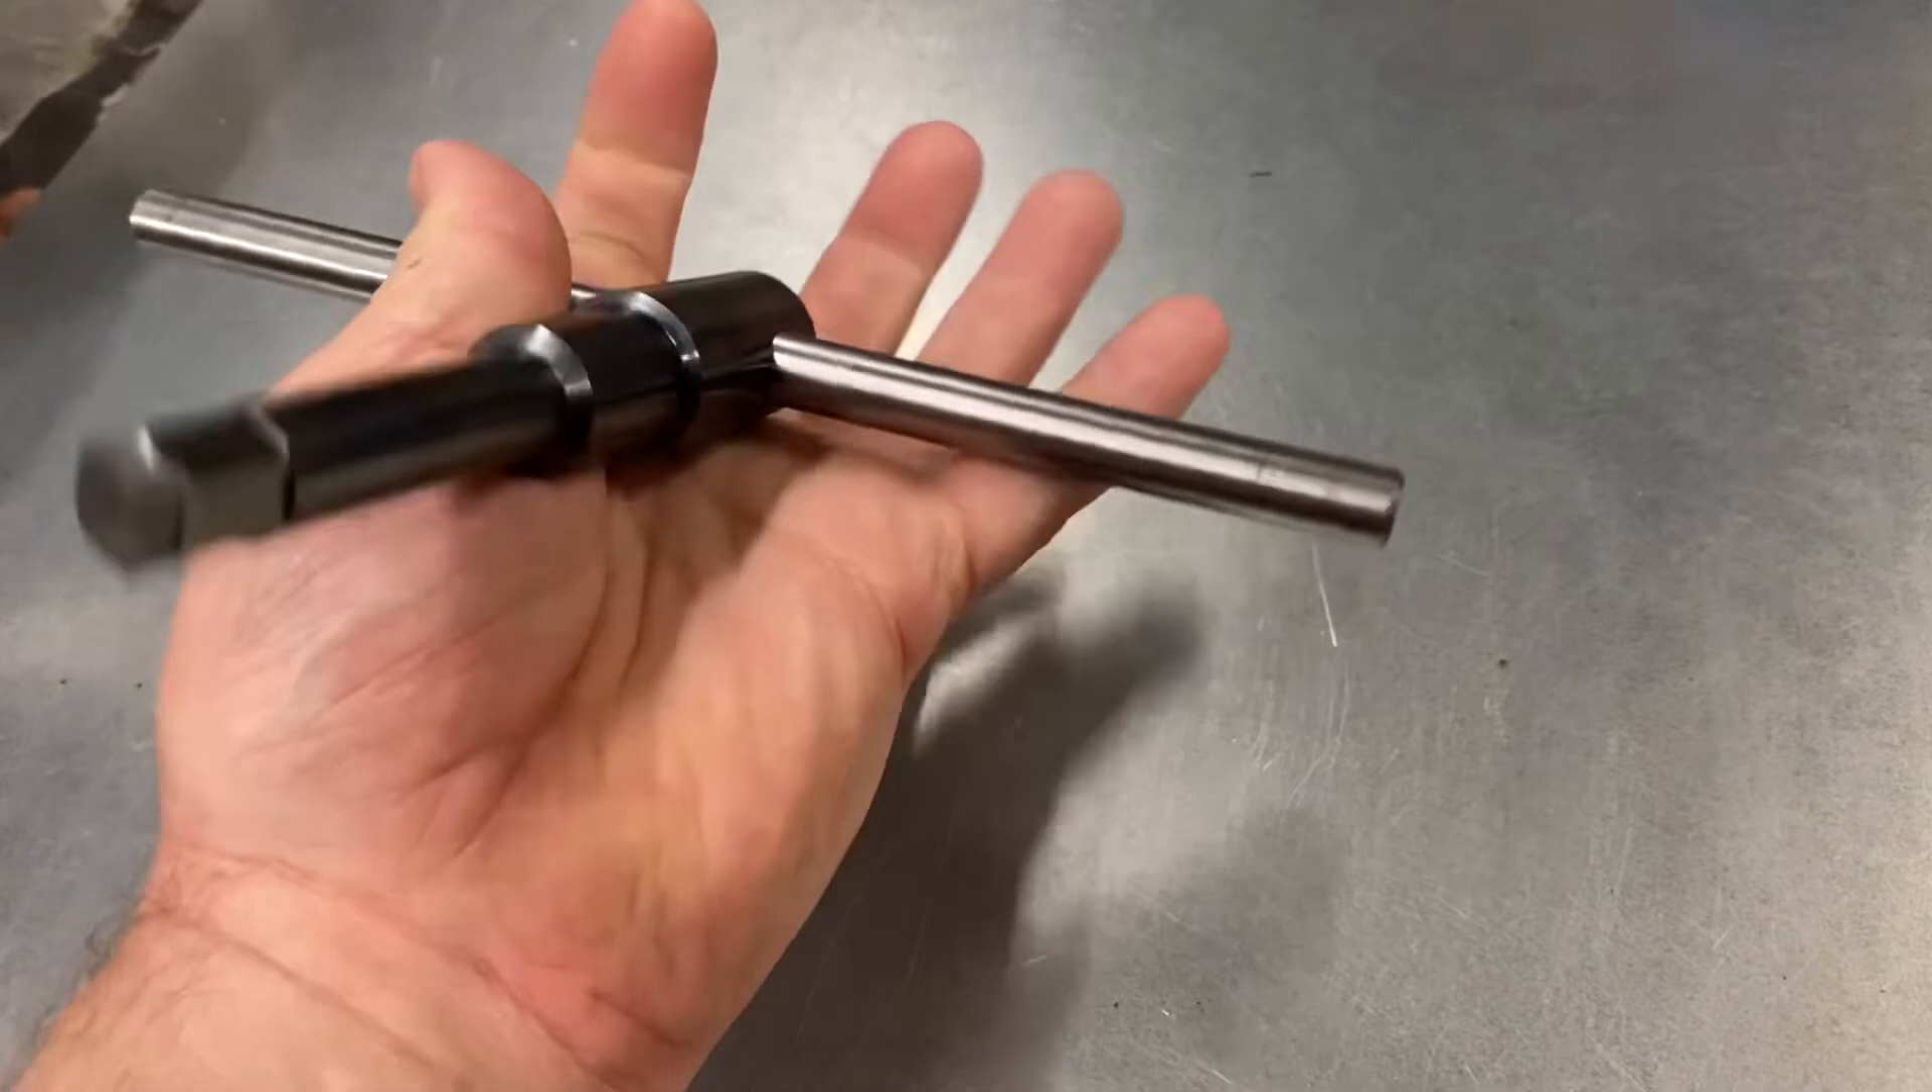So here we are got the finished tool uh tommy bar installed uh she's all ready to use.